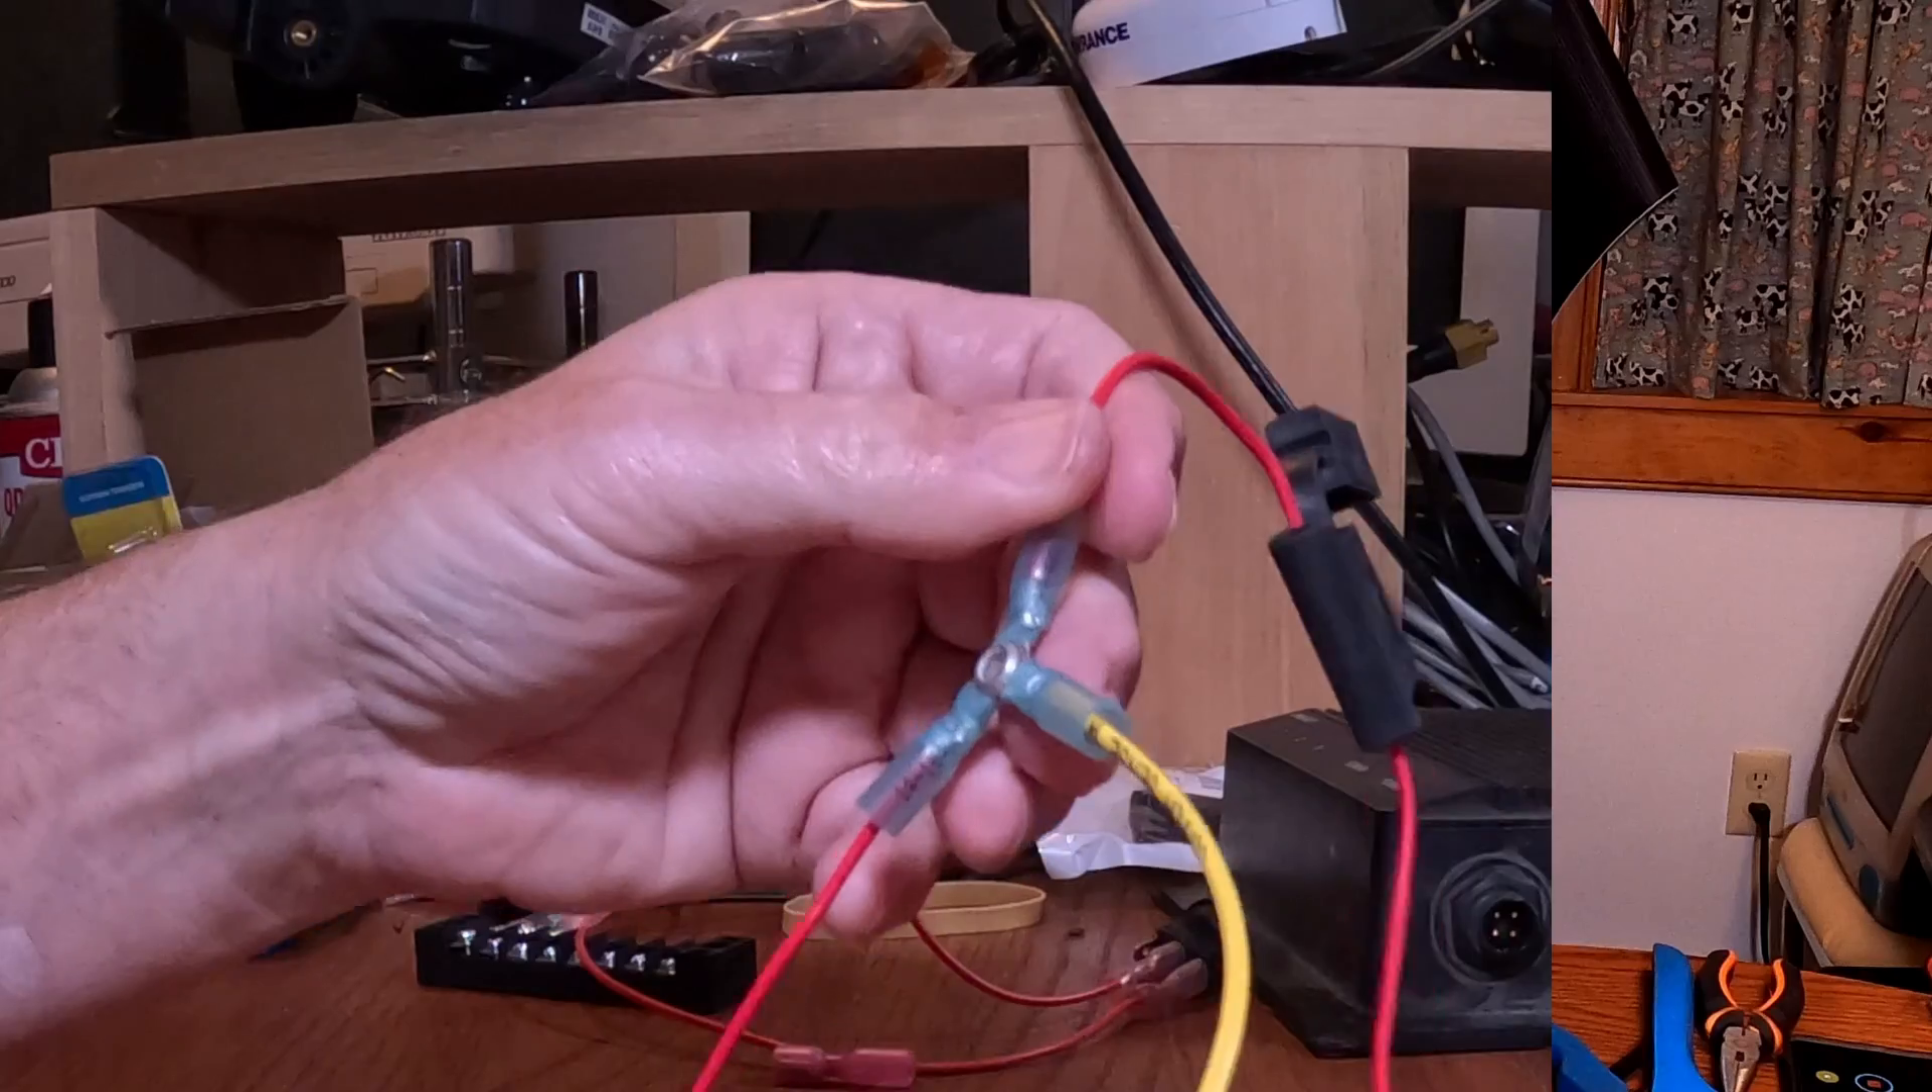Here's the, uh, here are the power wires and the yellow wire all connected together.